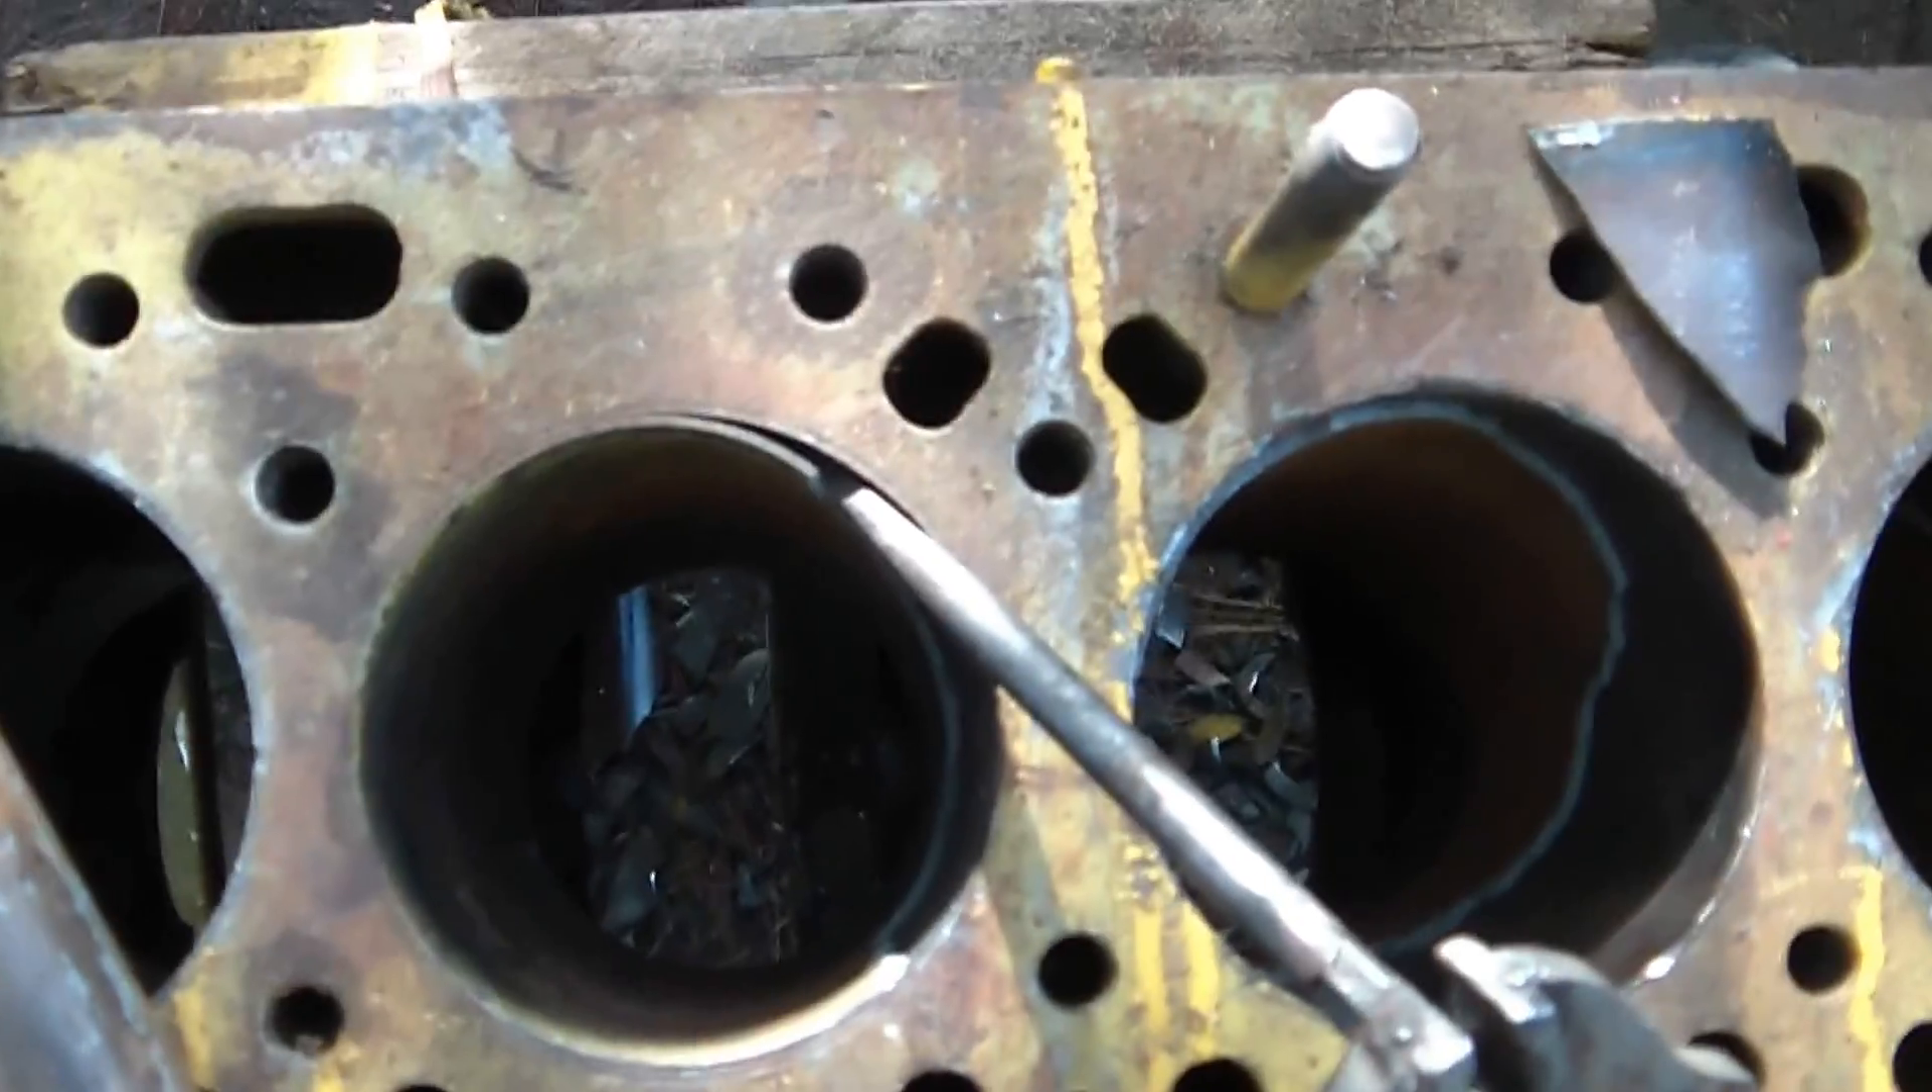The liner is moving away from the wall of the block itself.